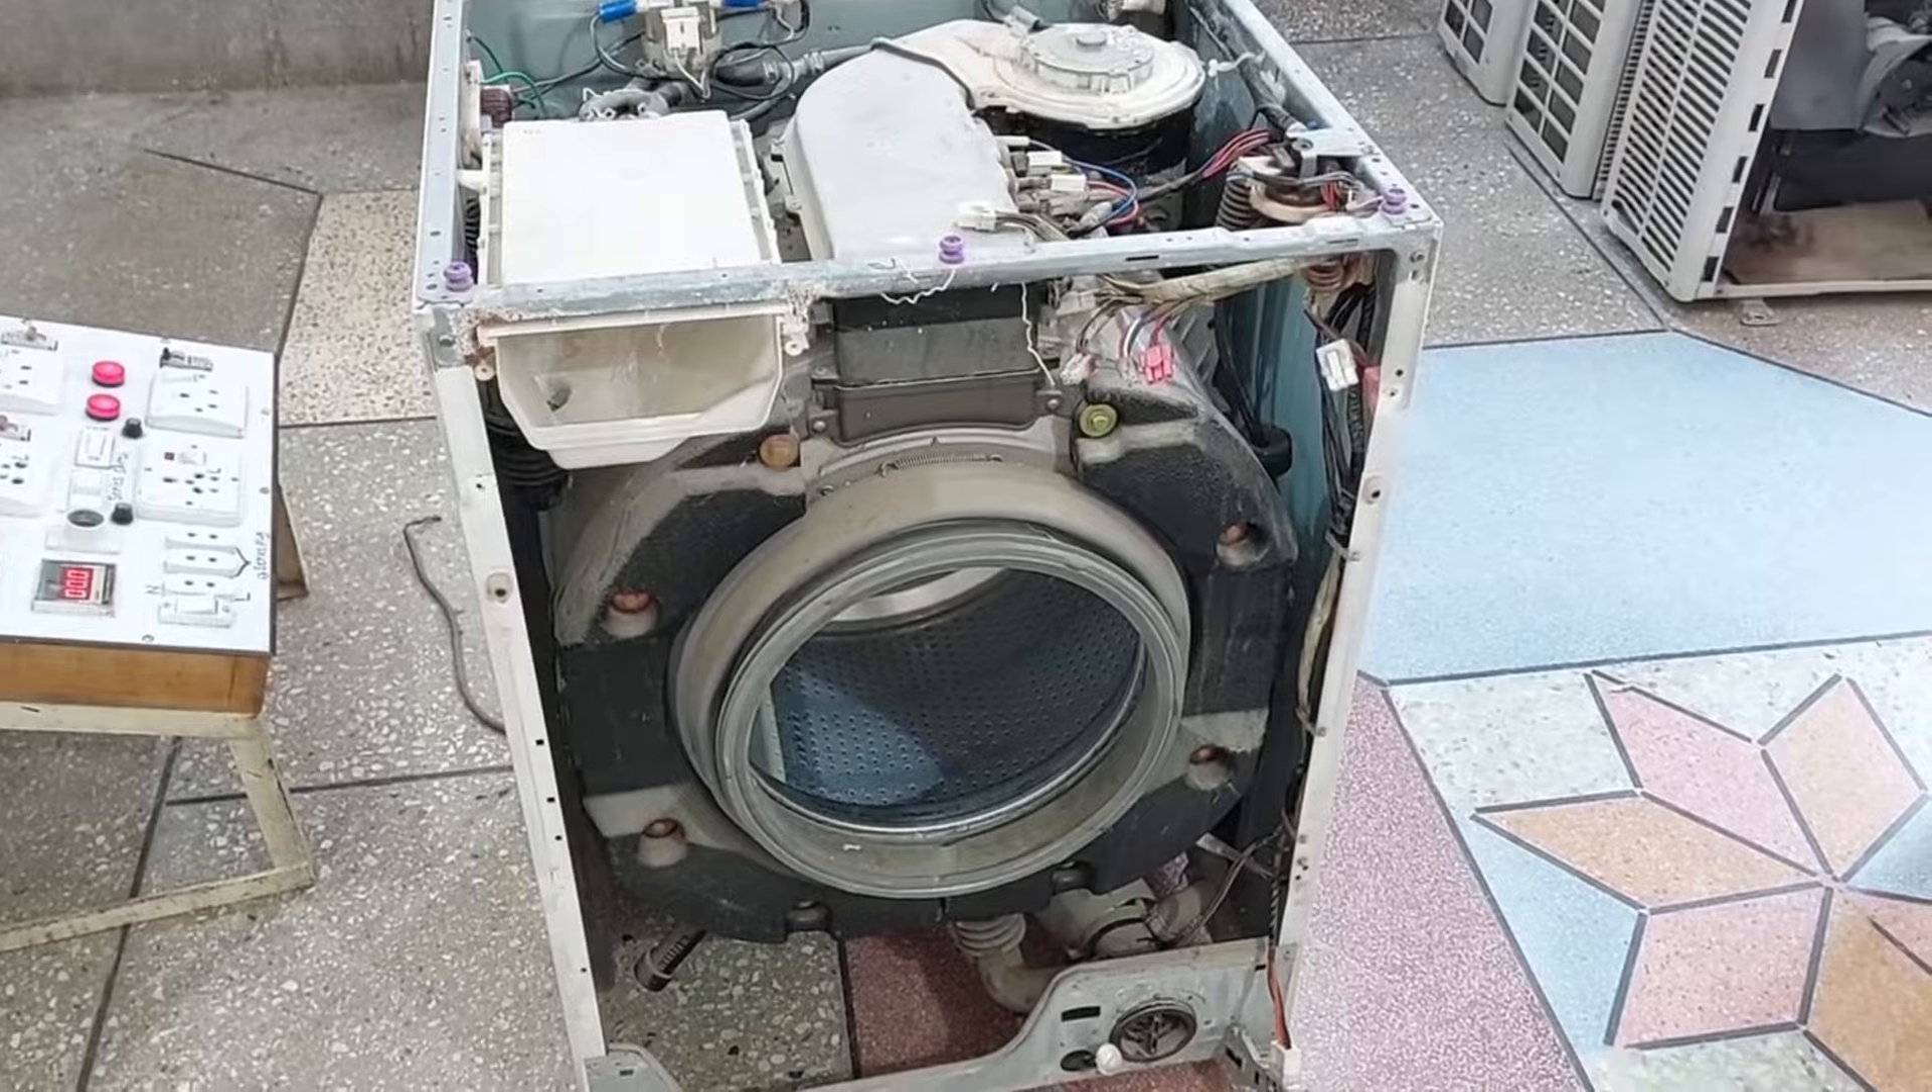Now, I have removed the front cover from the washing machine to make you understand how the air trap is used for the water level in the drum.